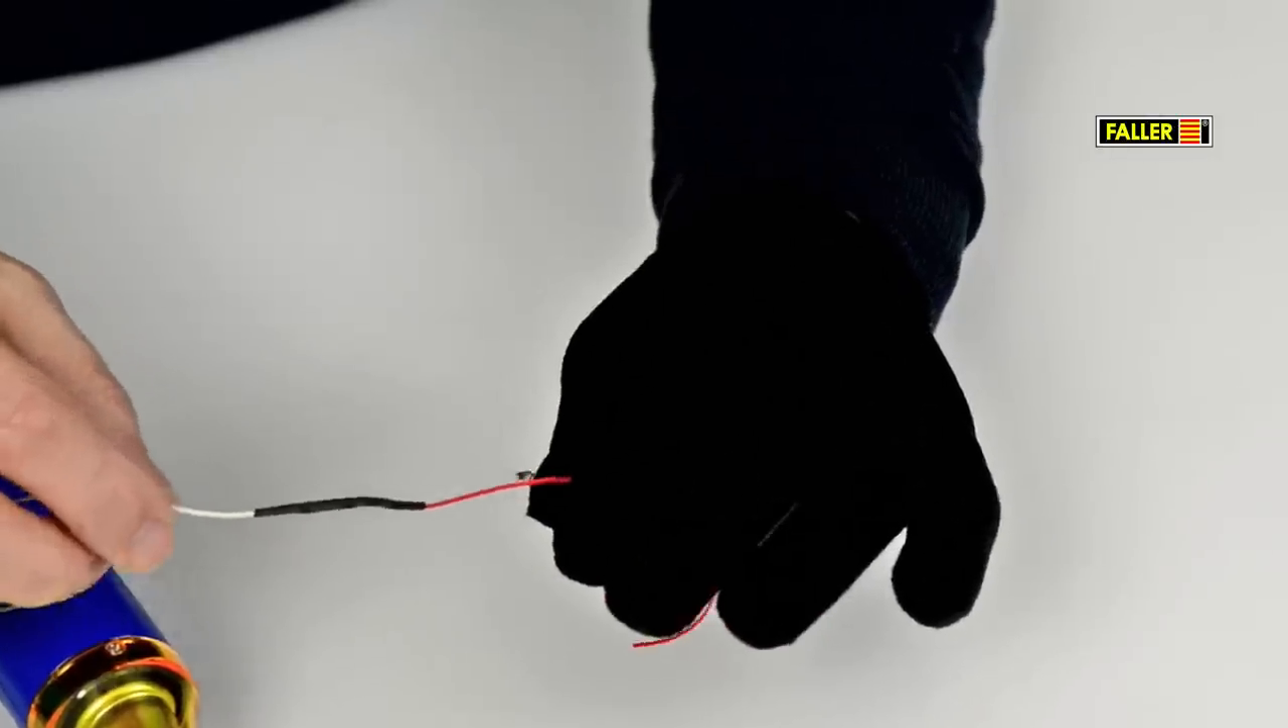Und damit sind wir eigentlich fertig. Der Schrumpfschlauch ist dran.